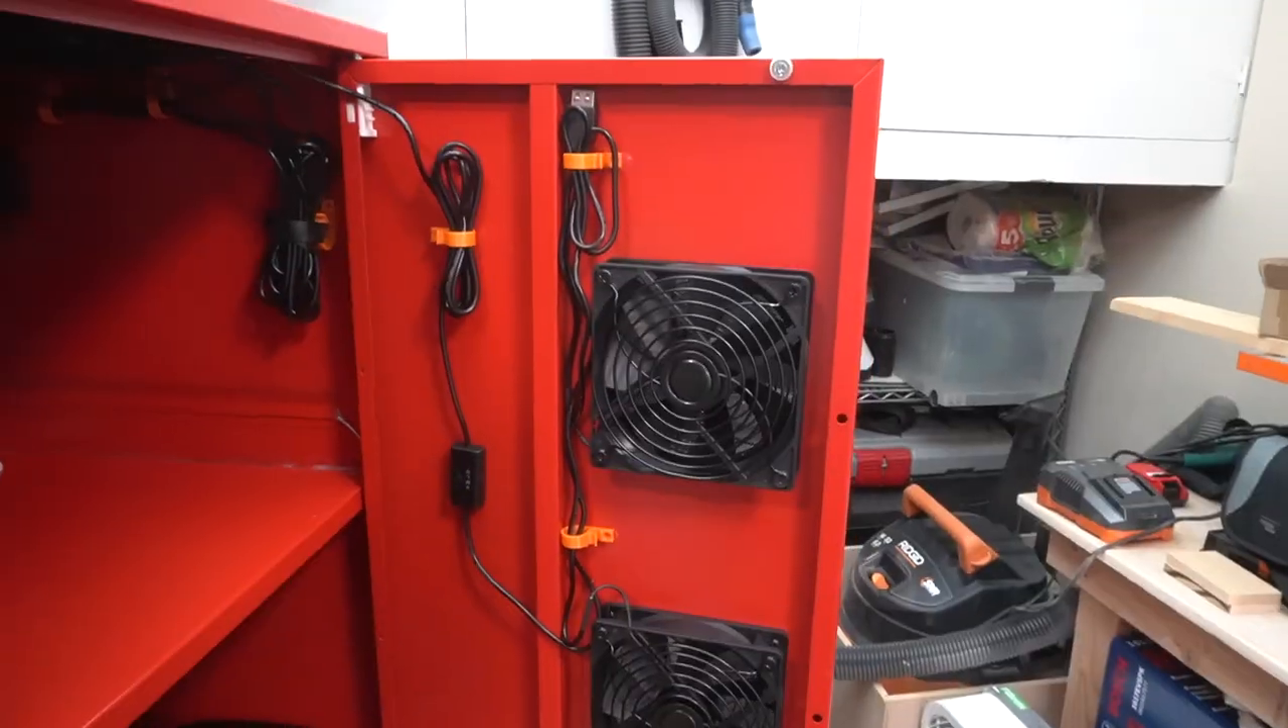And I finished up by attaching the few remaining 3D printed cable clips.